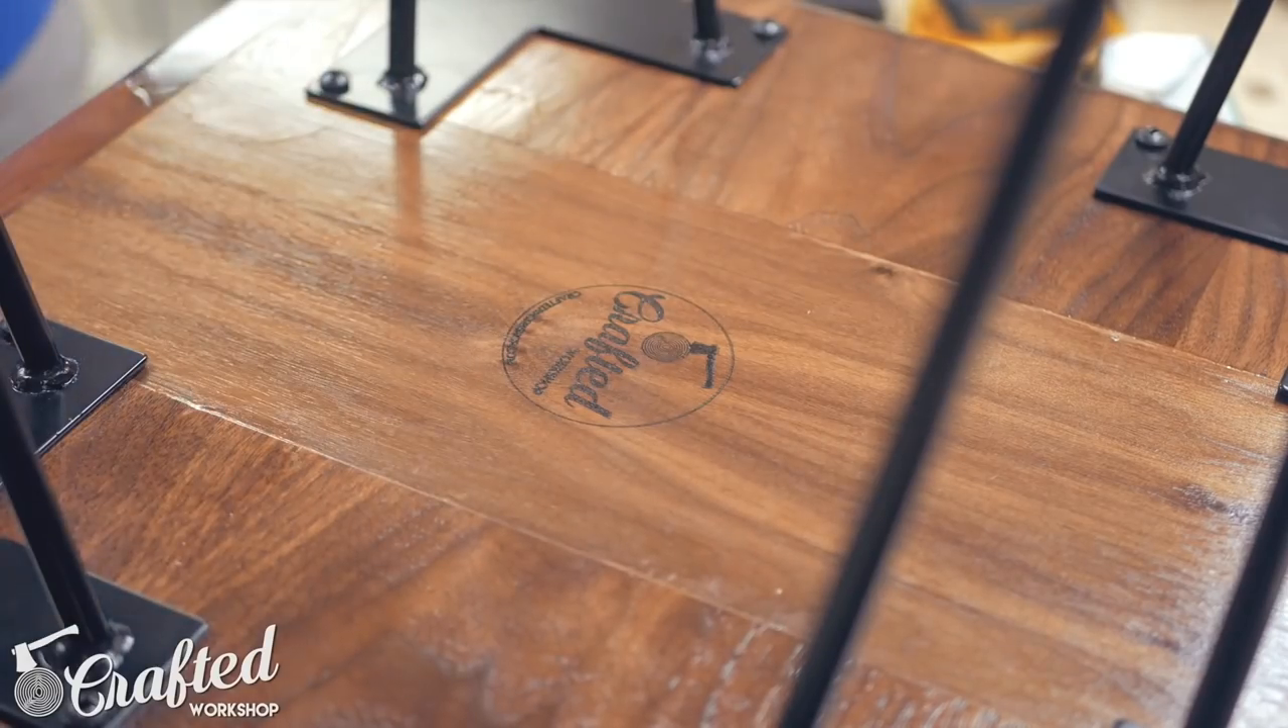And with the legs attached, the tables were done.